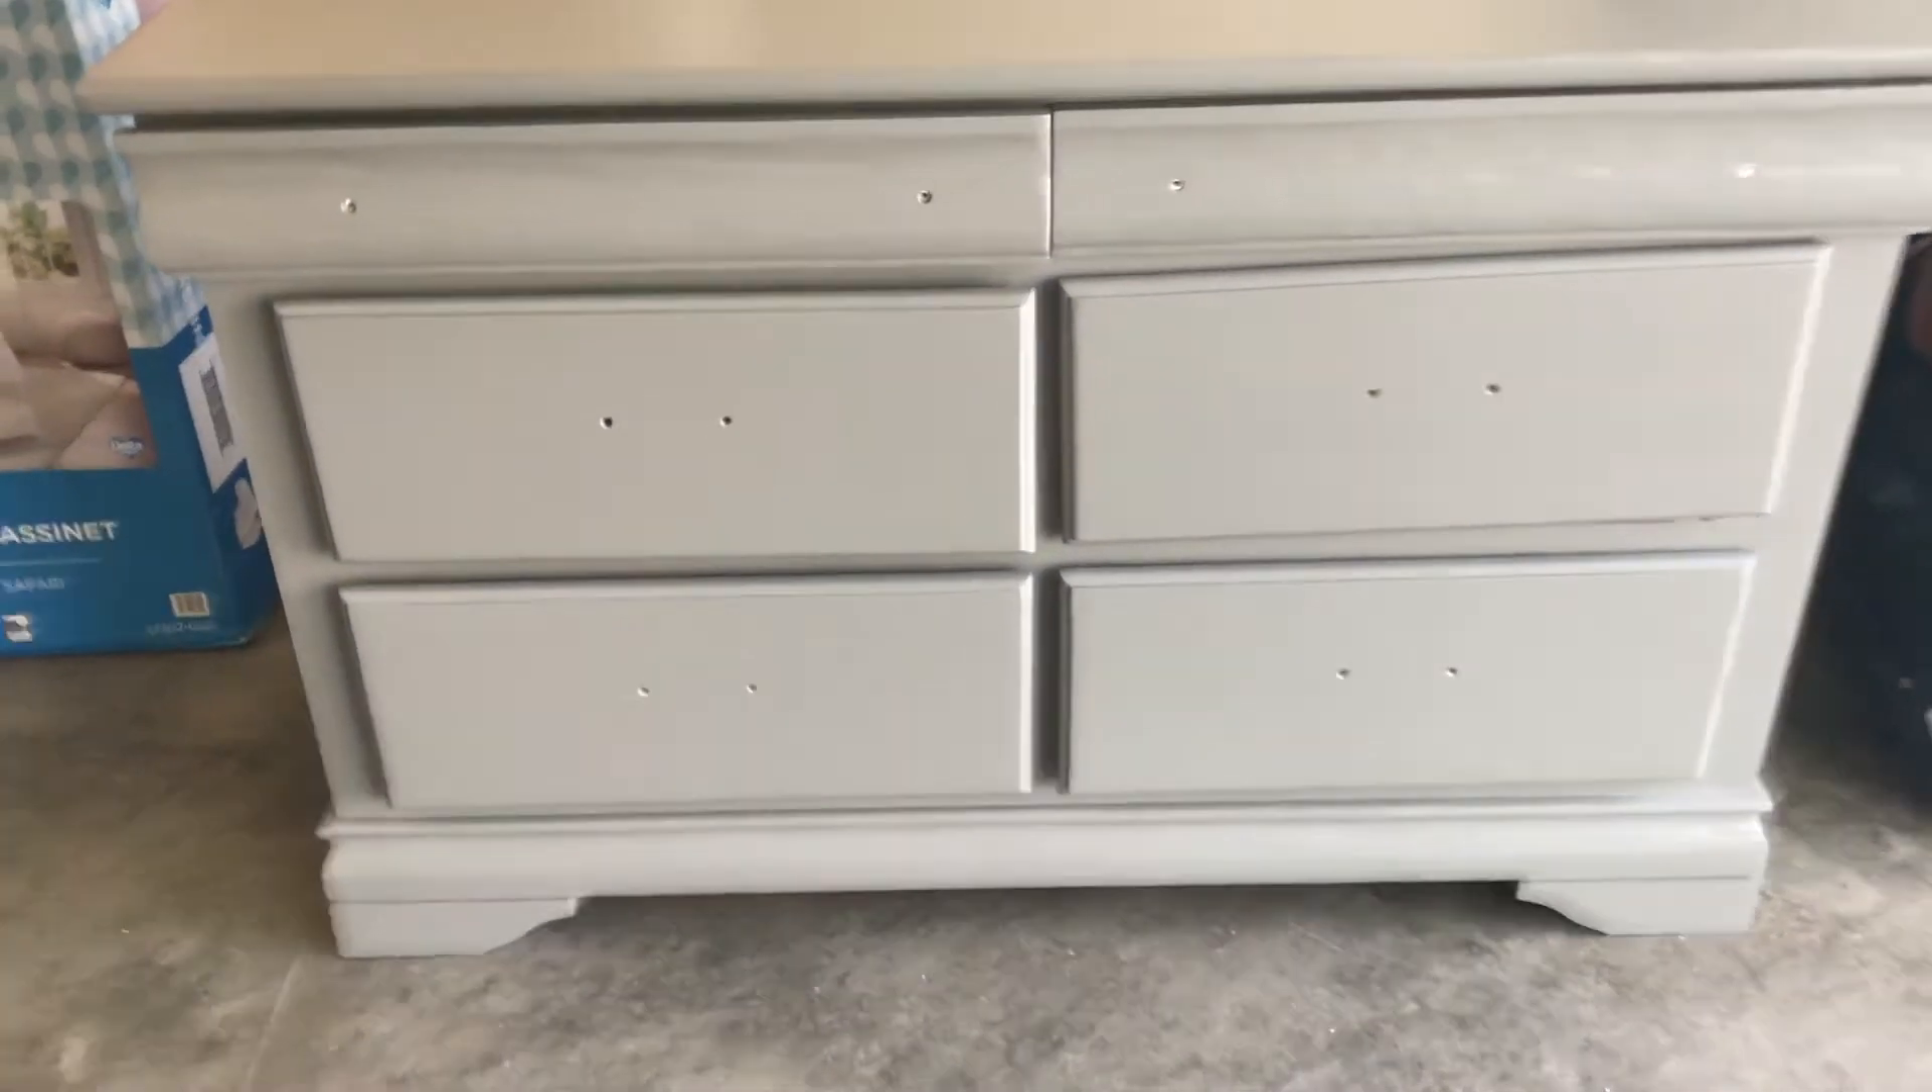I haven't put the knobs on yet, but it looks so nice.